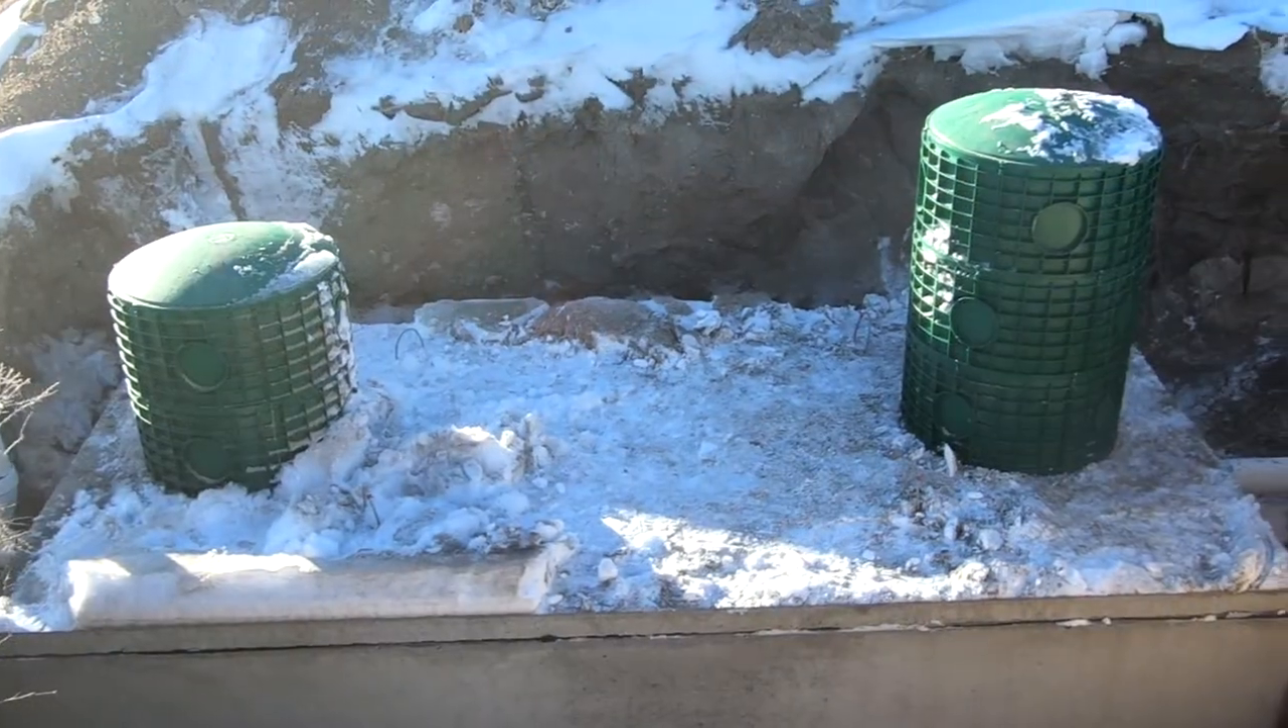Here's the finished septic tank with the manhole risers in.